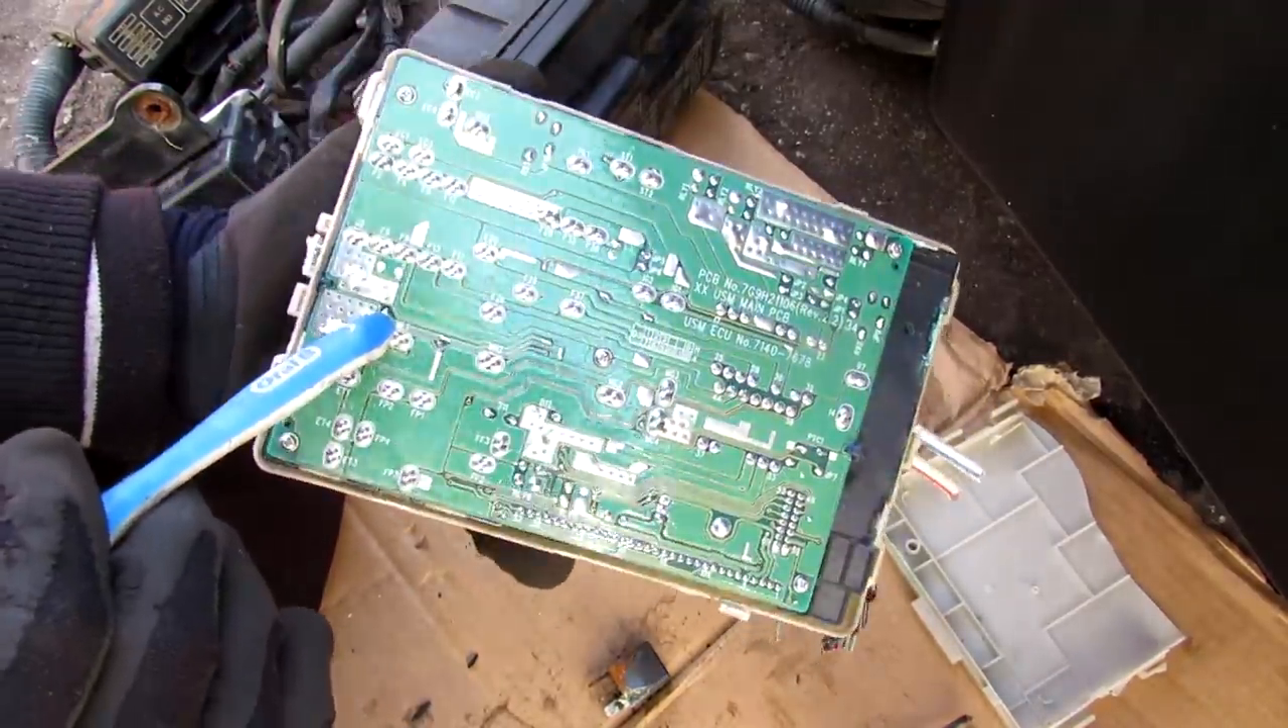And with that cover removed you can see we've got this printed circuit board on the back here that has the solder attachment points for the items that are on top.